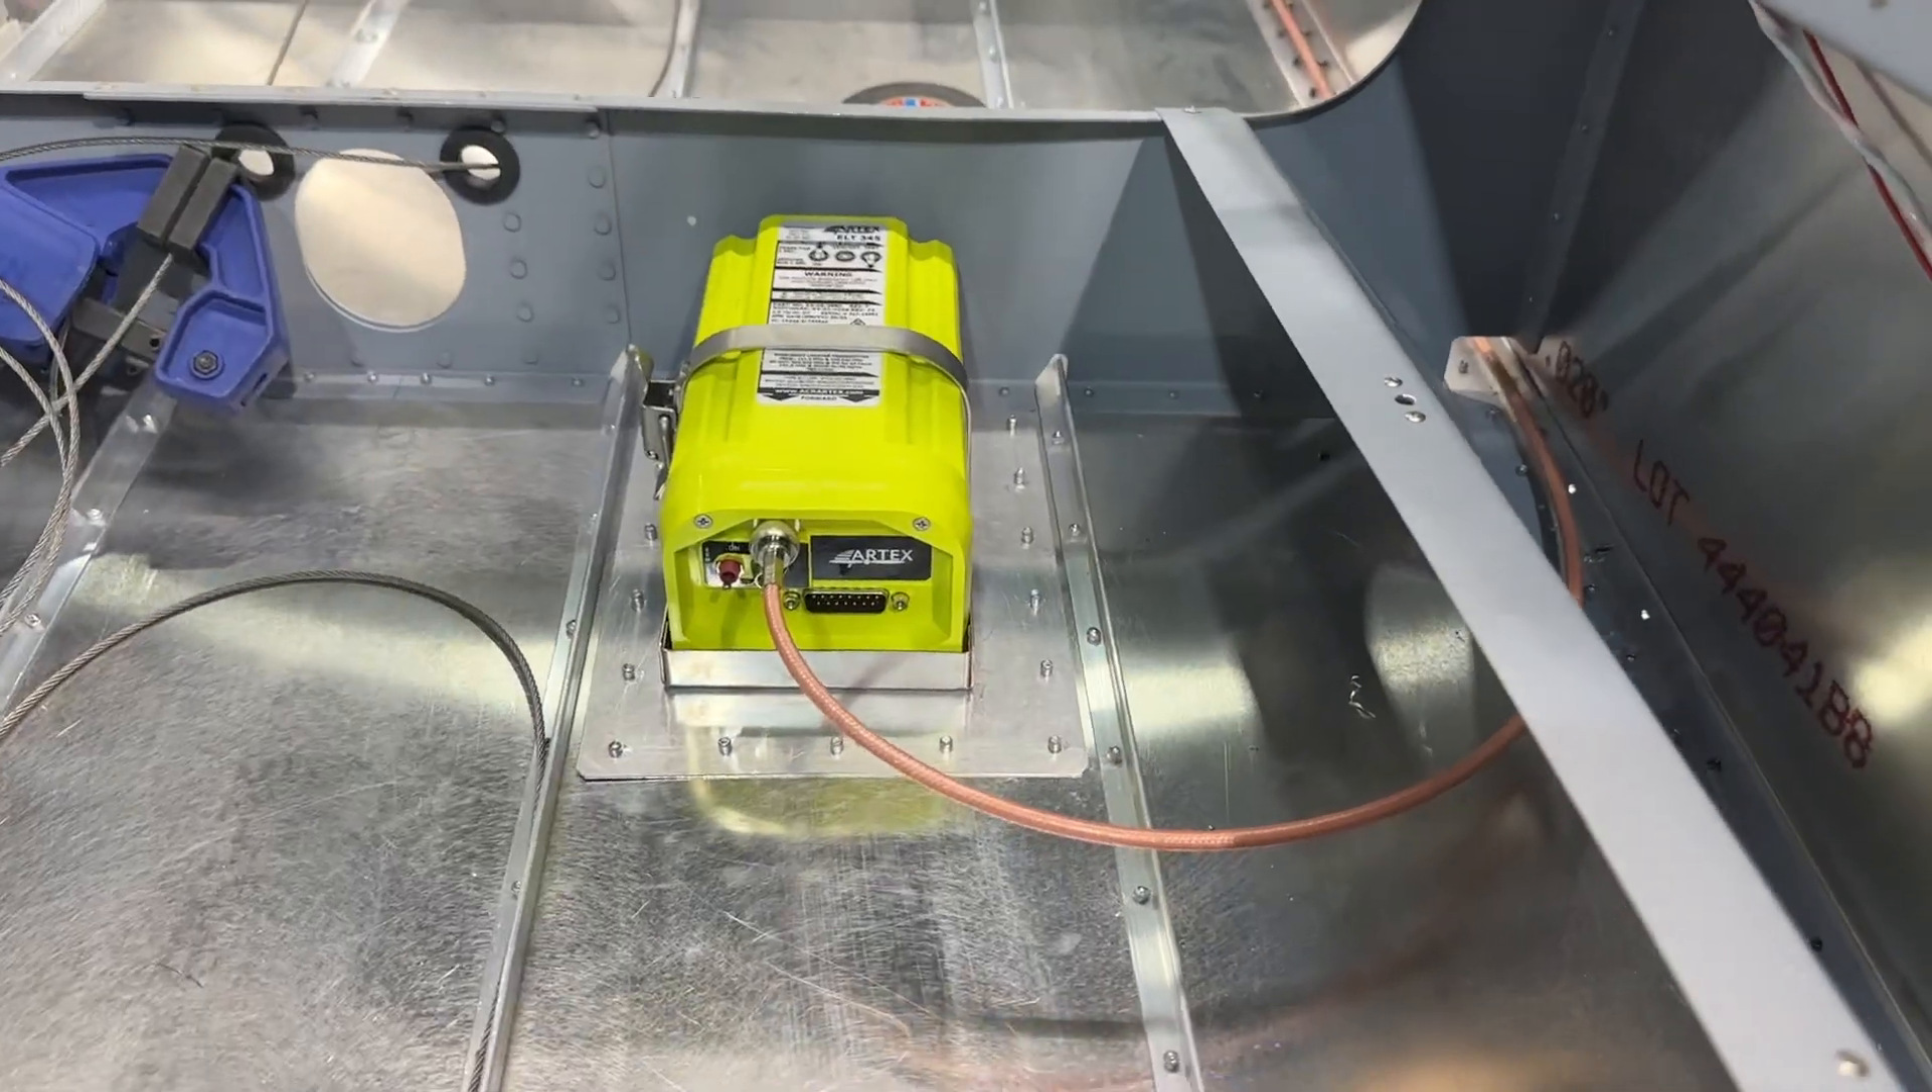ELT is mounted. That turned out quite nice. It's good and solid, and I'm happy with that.